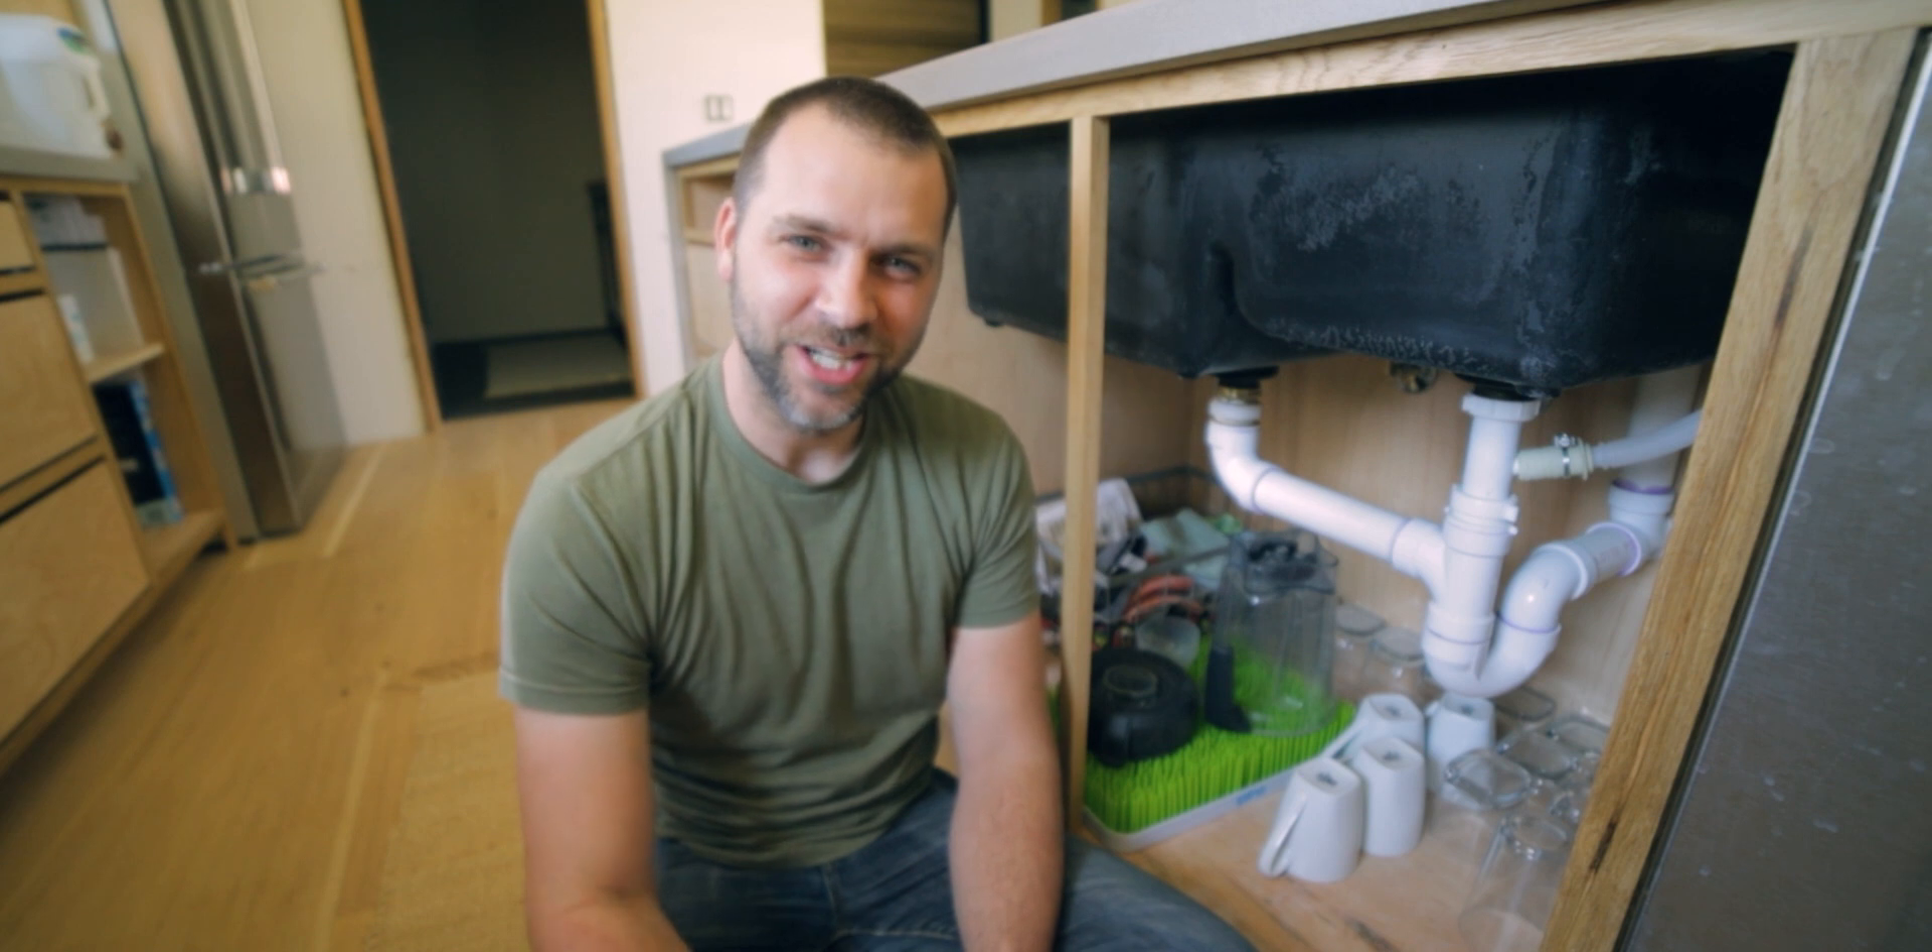It's not done yet as you can see there's no doors on this cabinet.